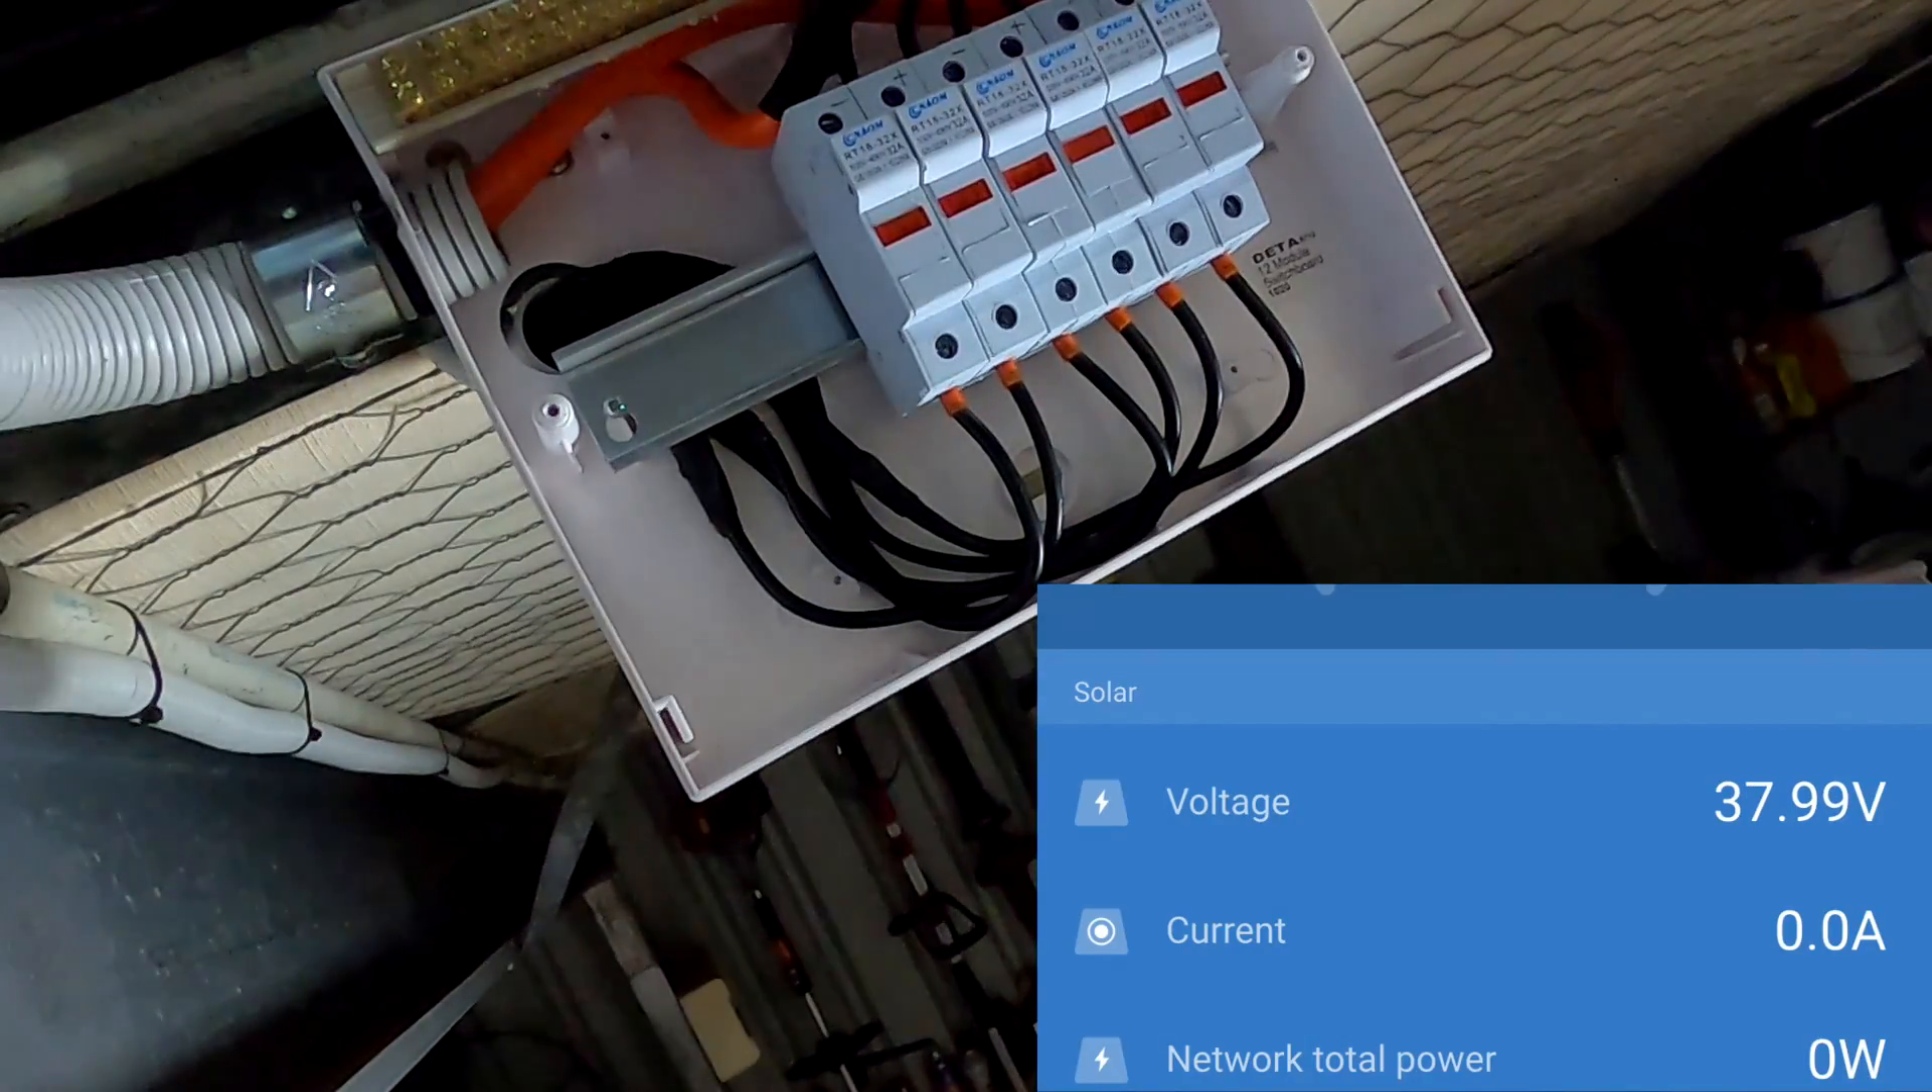Okay i have now opened the combiner box.